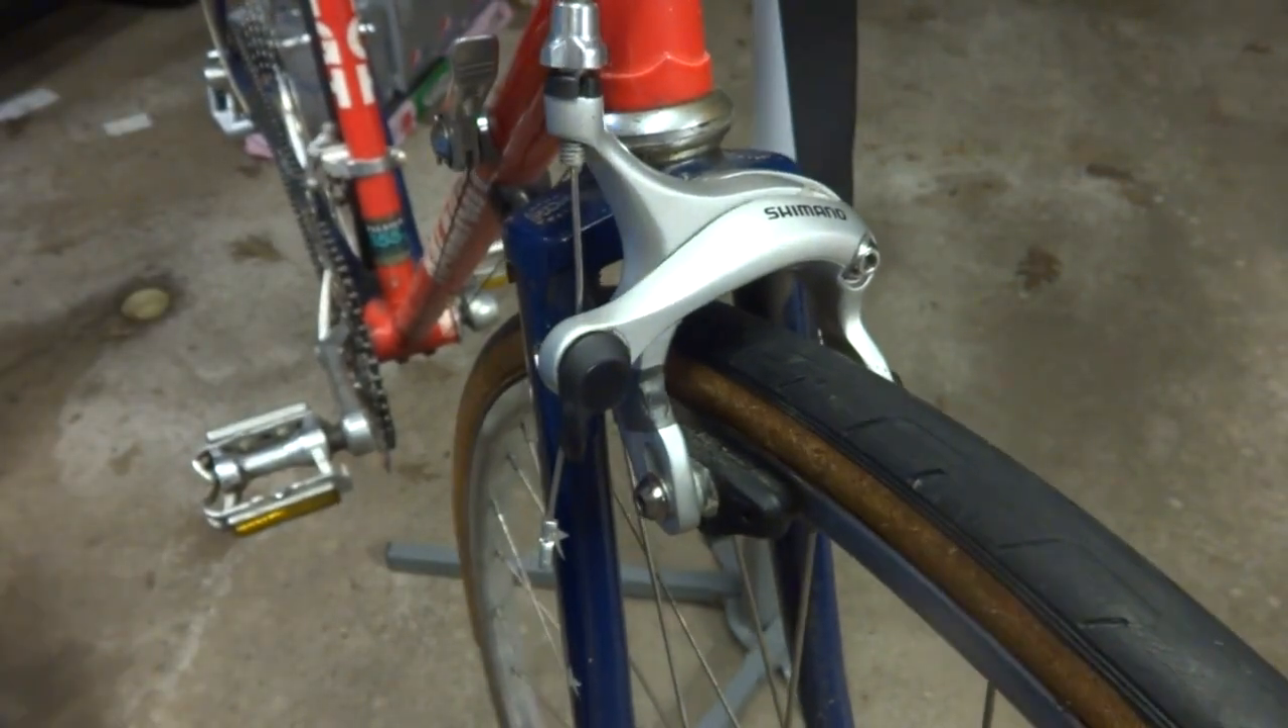Okay, front brake's all done.